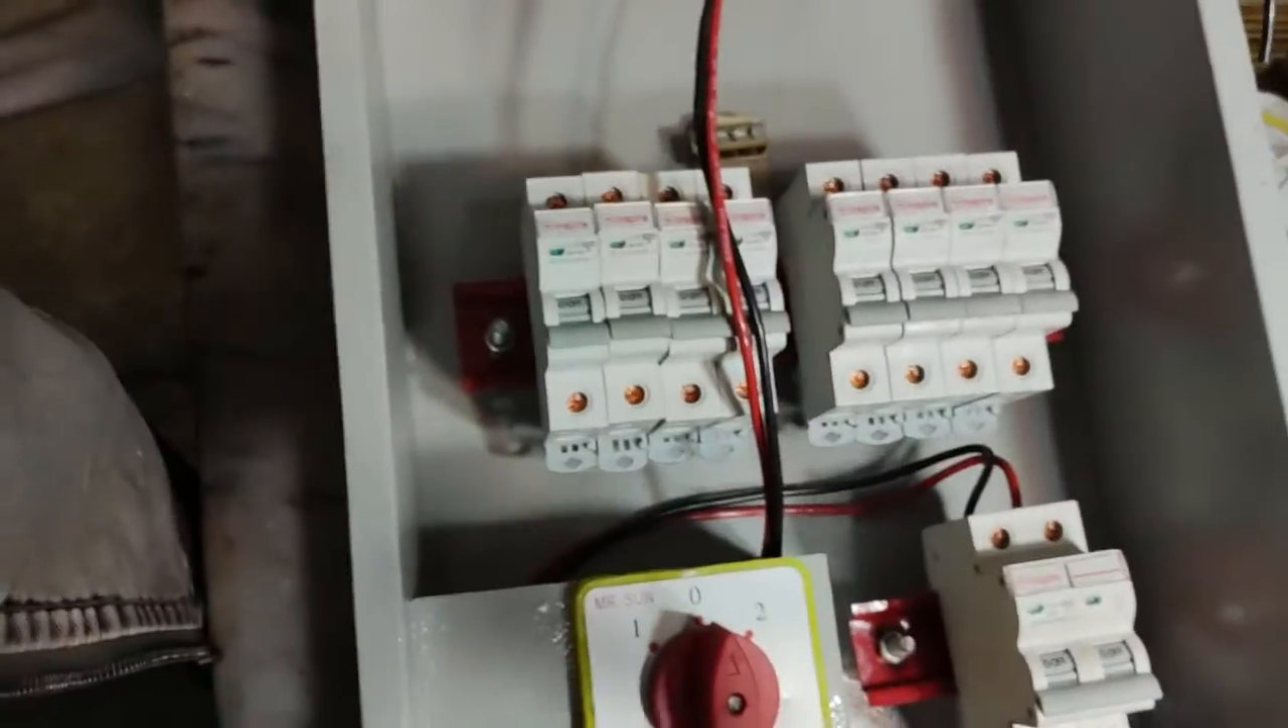آپ دیکھ سکتے ہیں ہمارے بریکر سبھی فکس ہو چکے ہیں۔